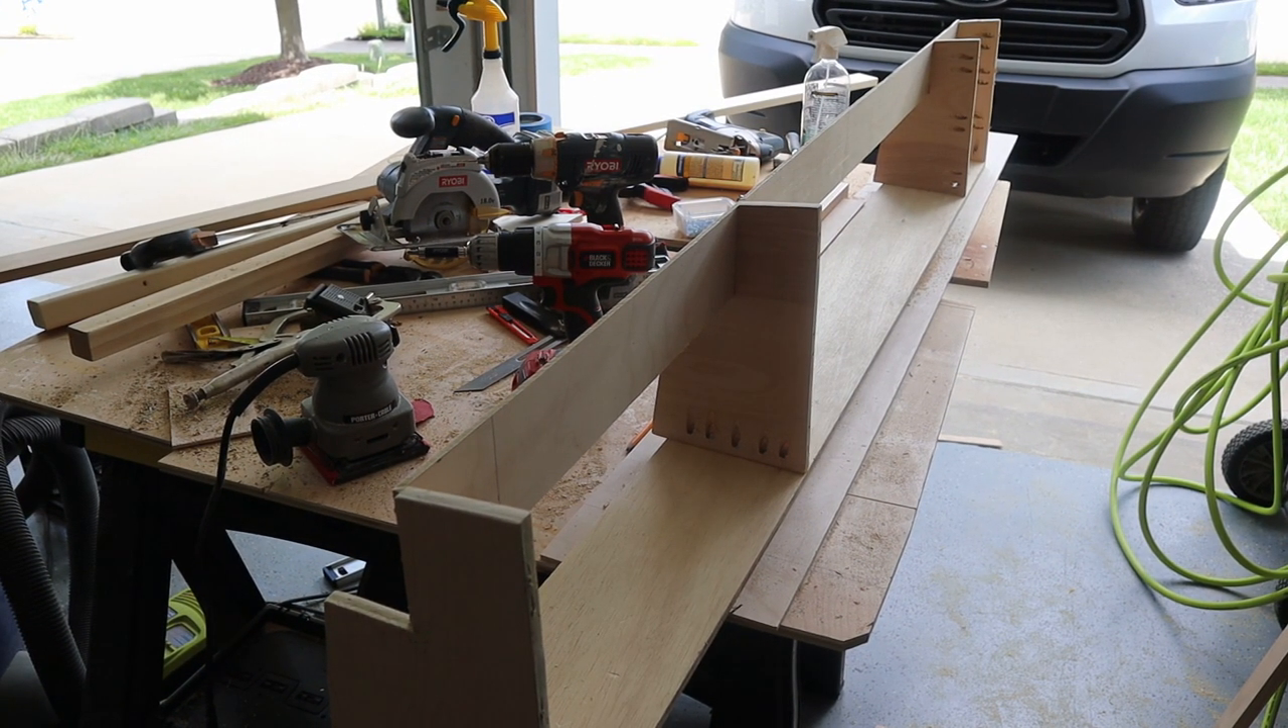We've got our basic shape here just need to build a face frame and get the face frame on.